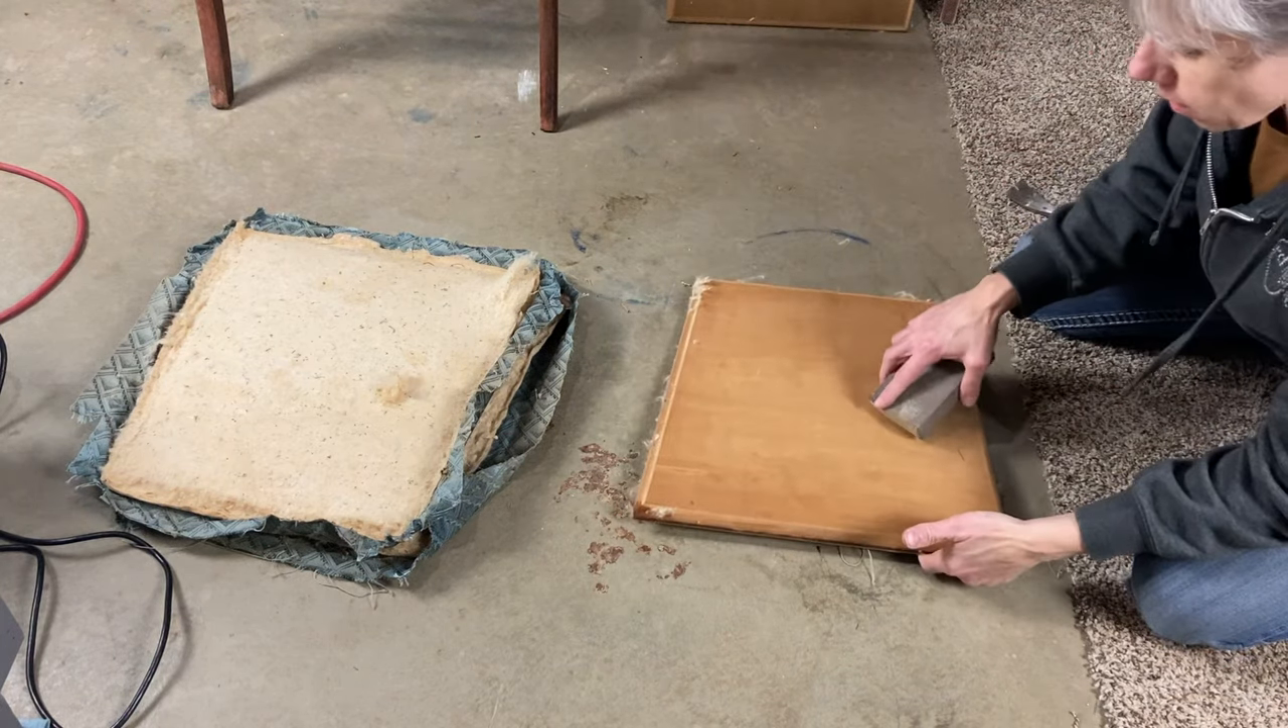This is the seat after the cushion's been removed.